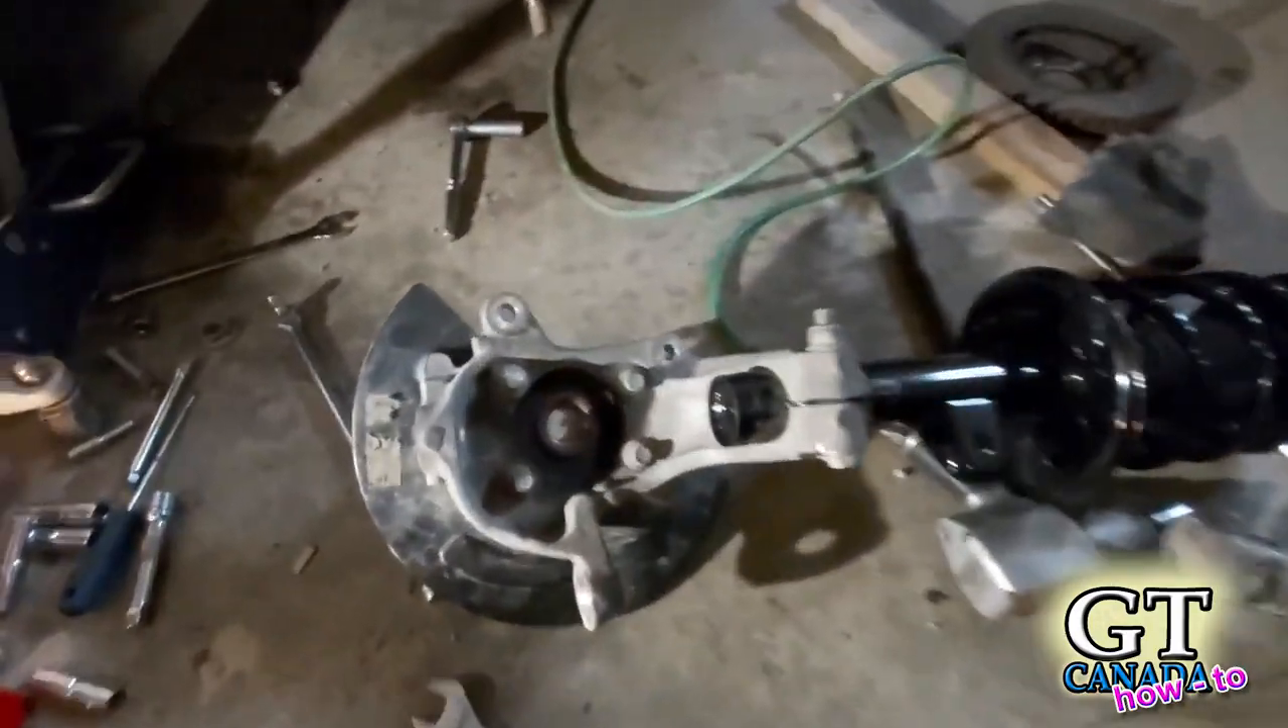We've got the new strut on.